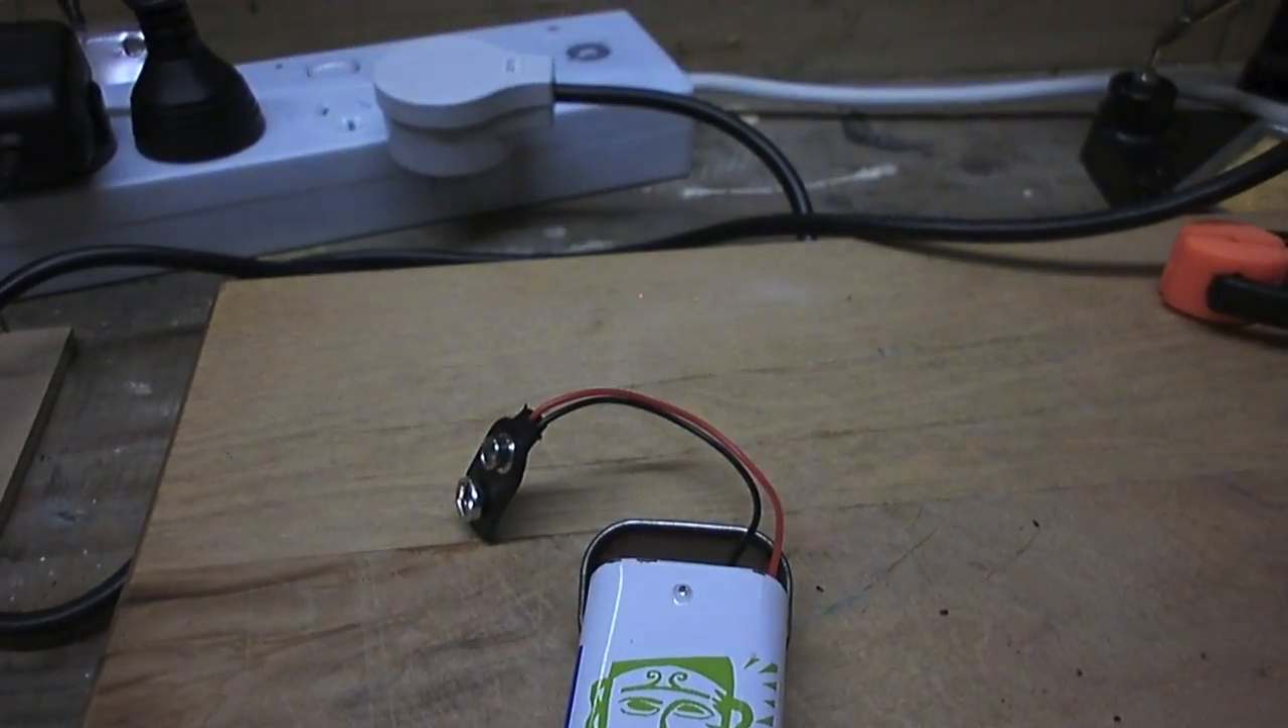So I've put the tin back together. And there's my wires coming up the top, just going to adjust this up a little bit.